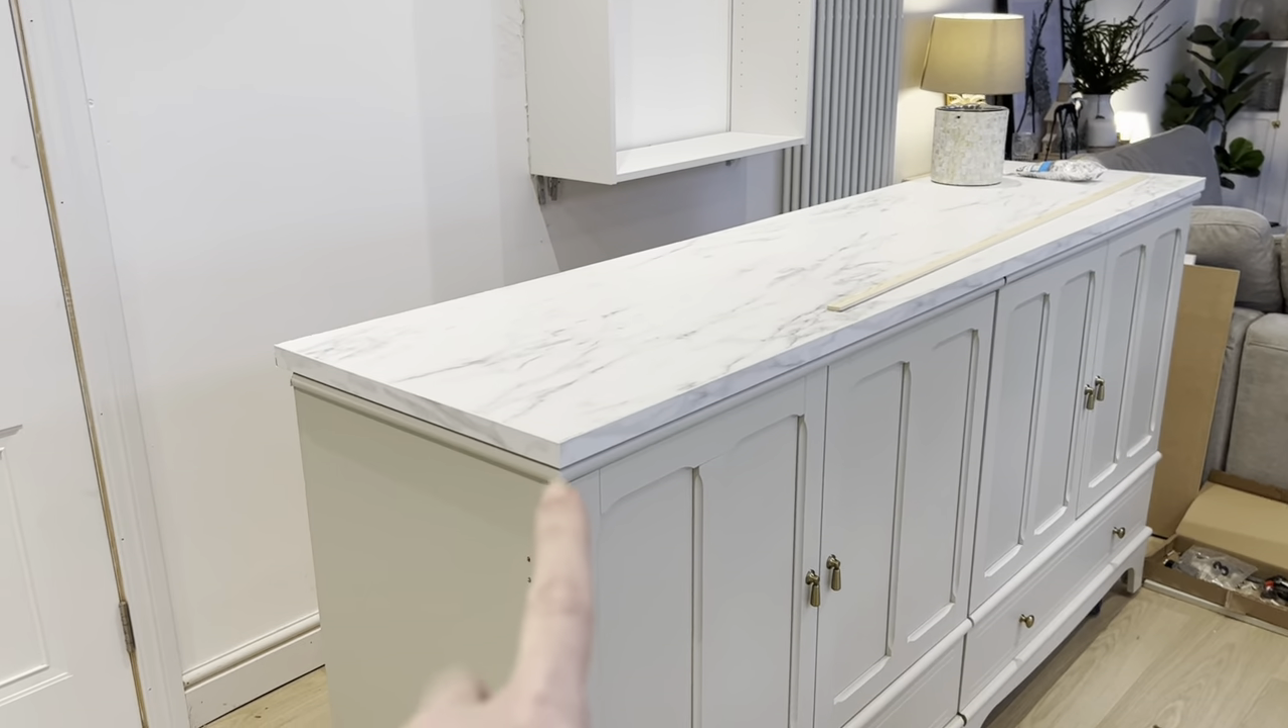The top is on.